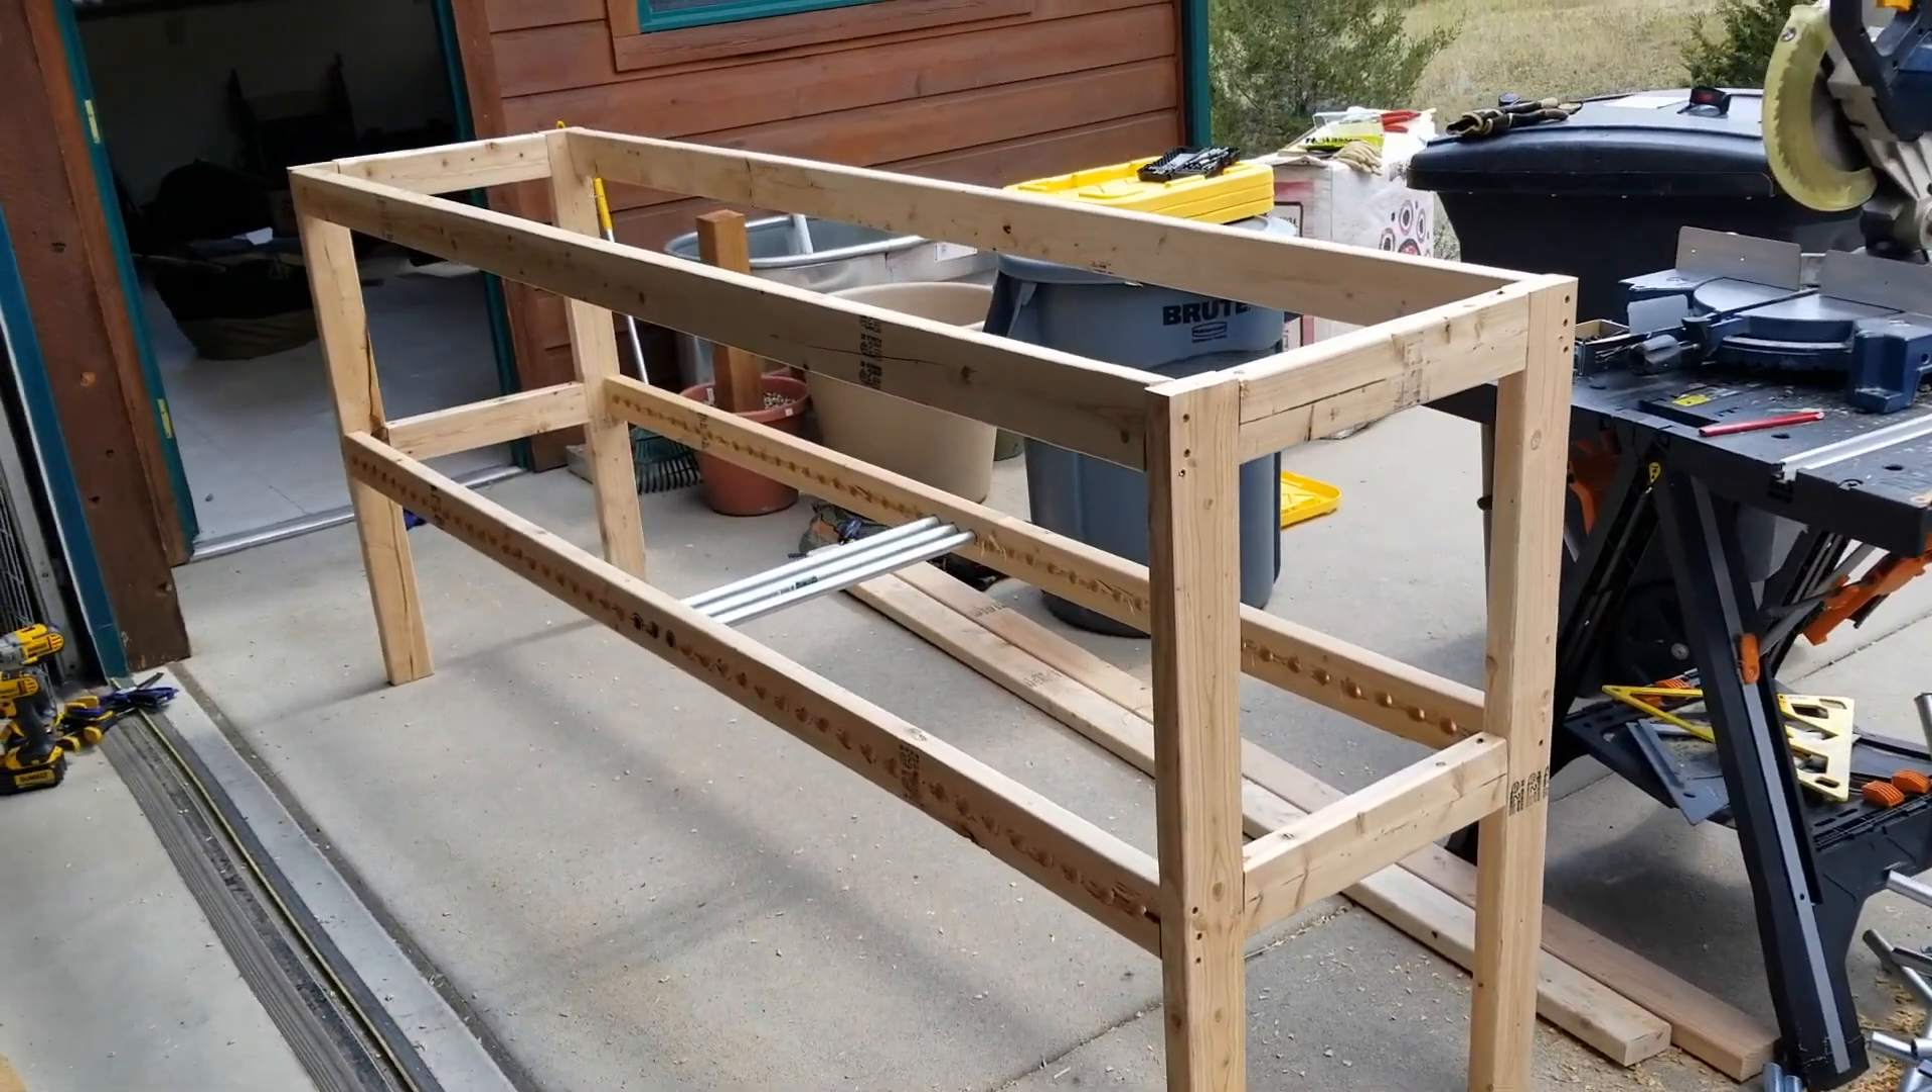Now, obviously, we've got to do sheathing. We got the walls to put on the outsides.